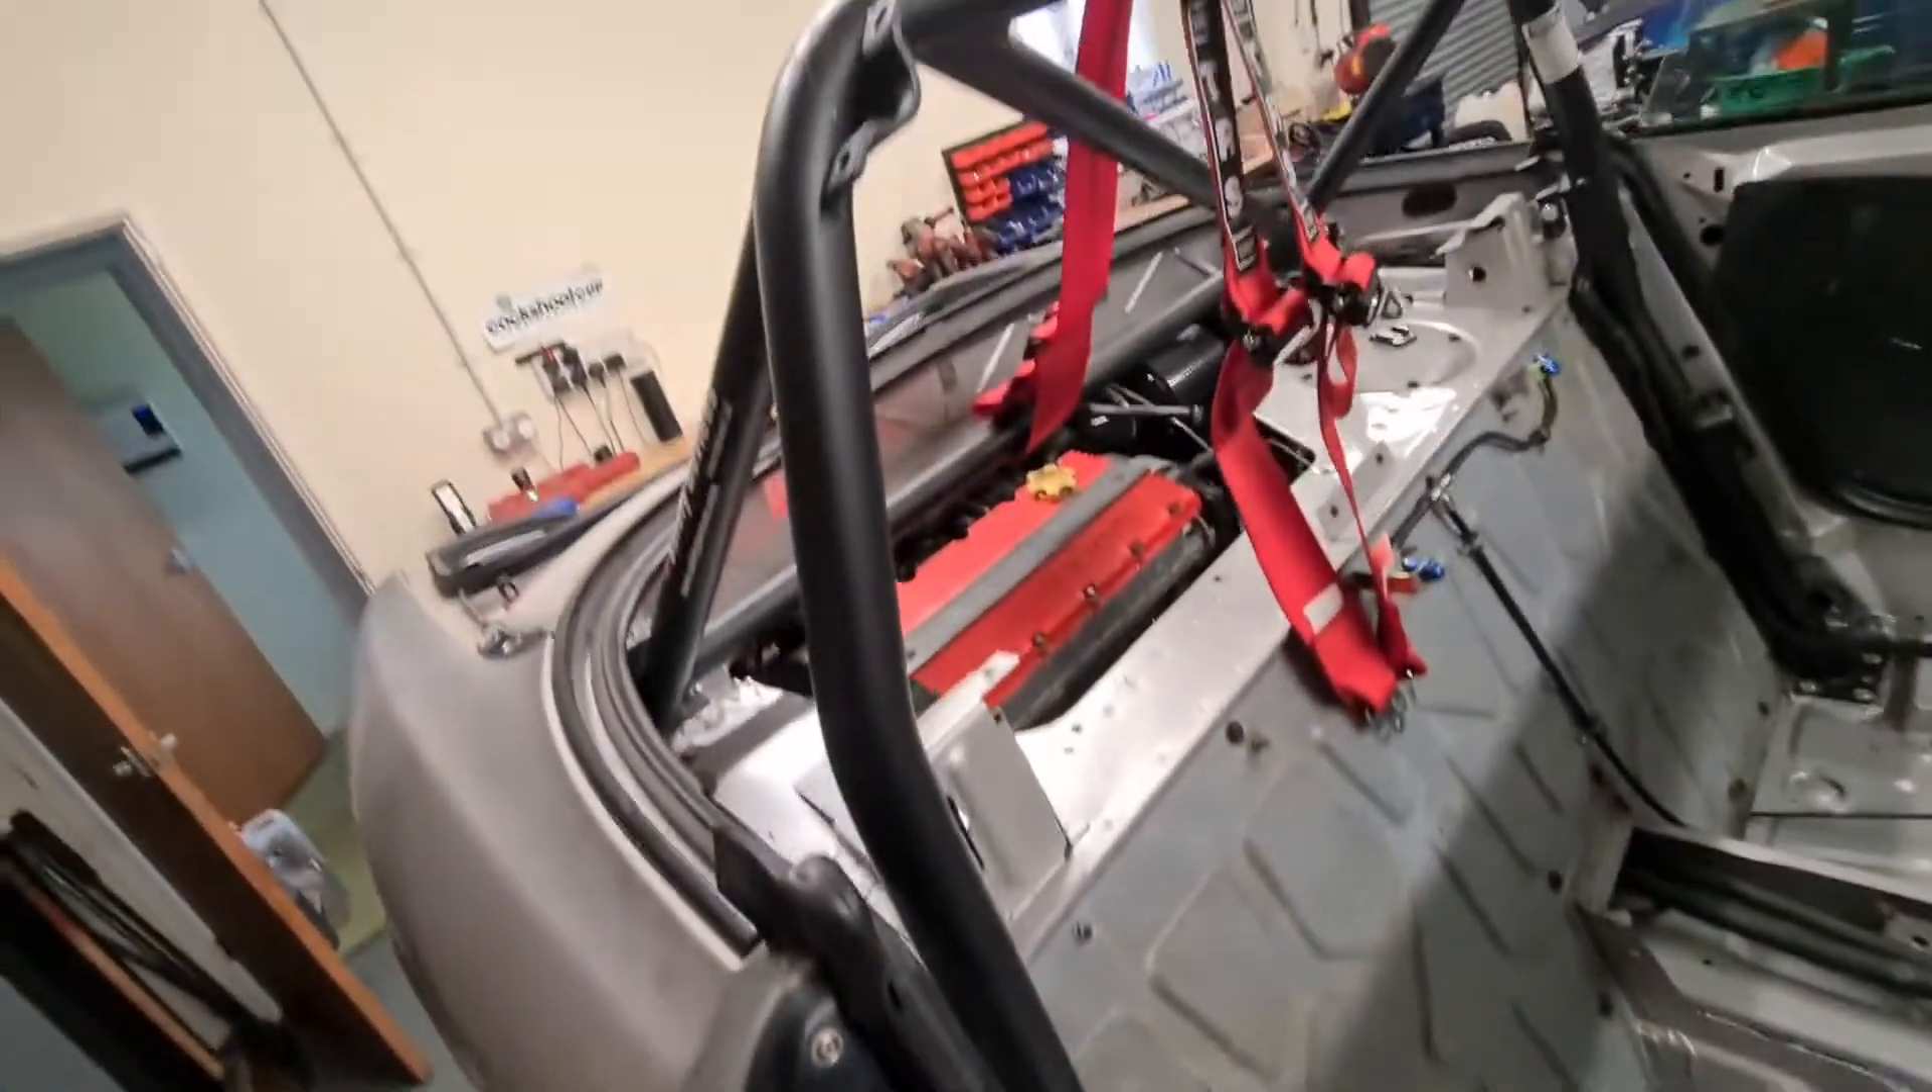I've put the roll cage the back half of the roll cage back in.